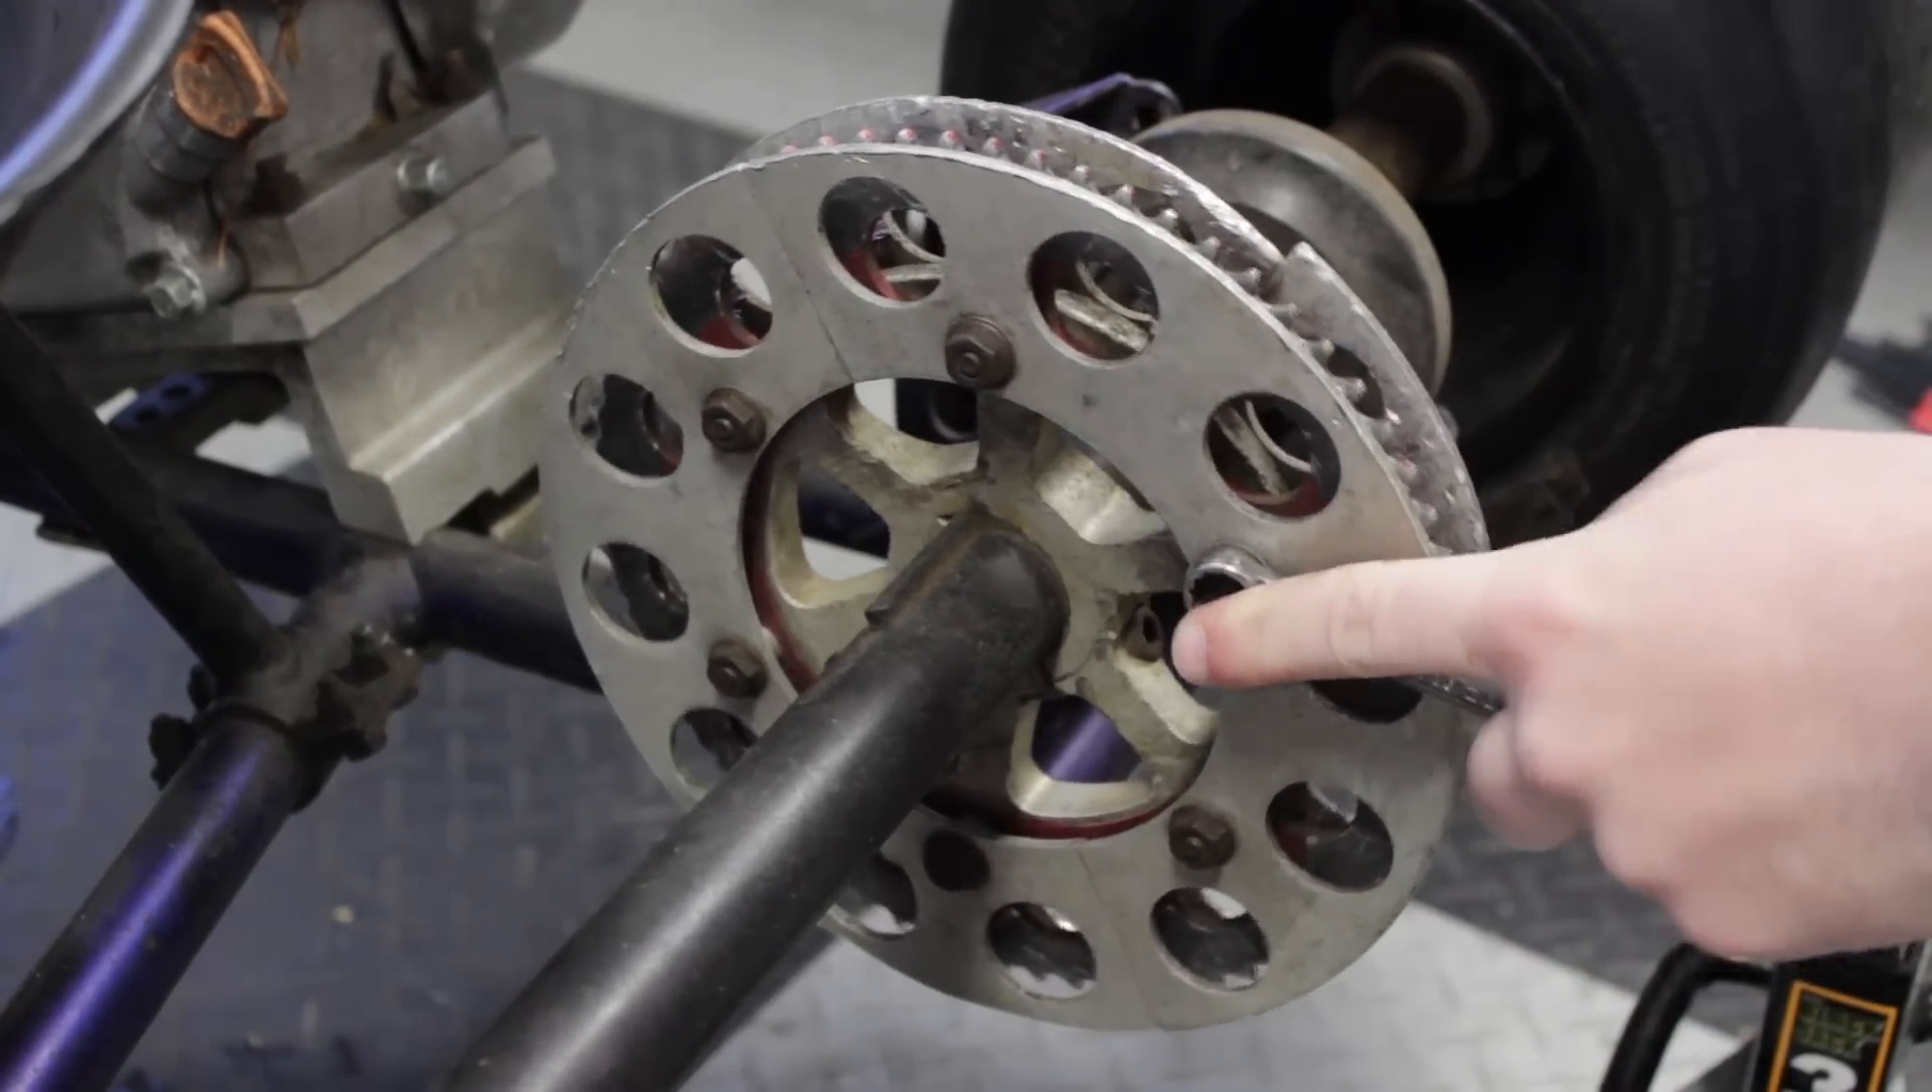So there are six nuts that need to come off.